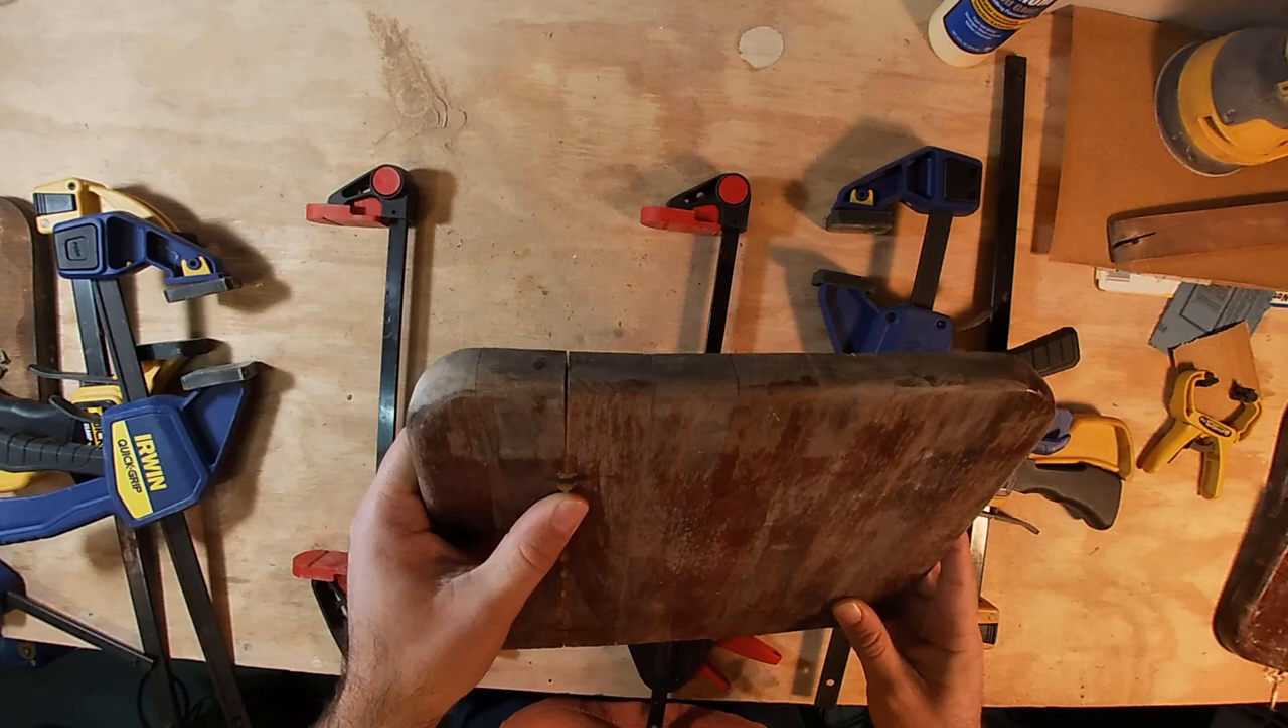There's a pretty bad gap right there that I'm not too happy about.